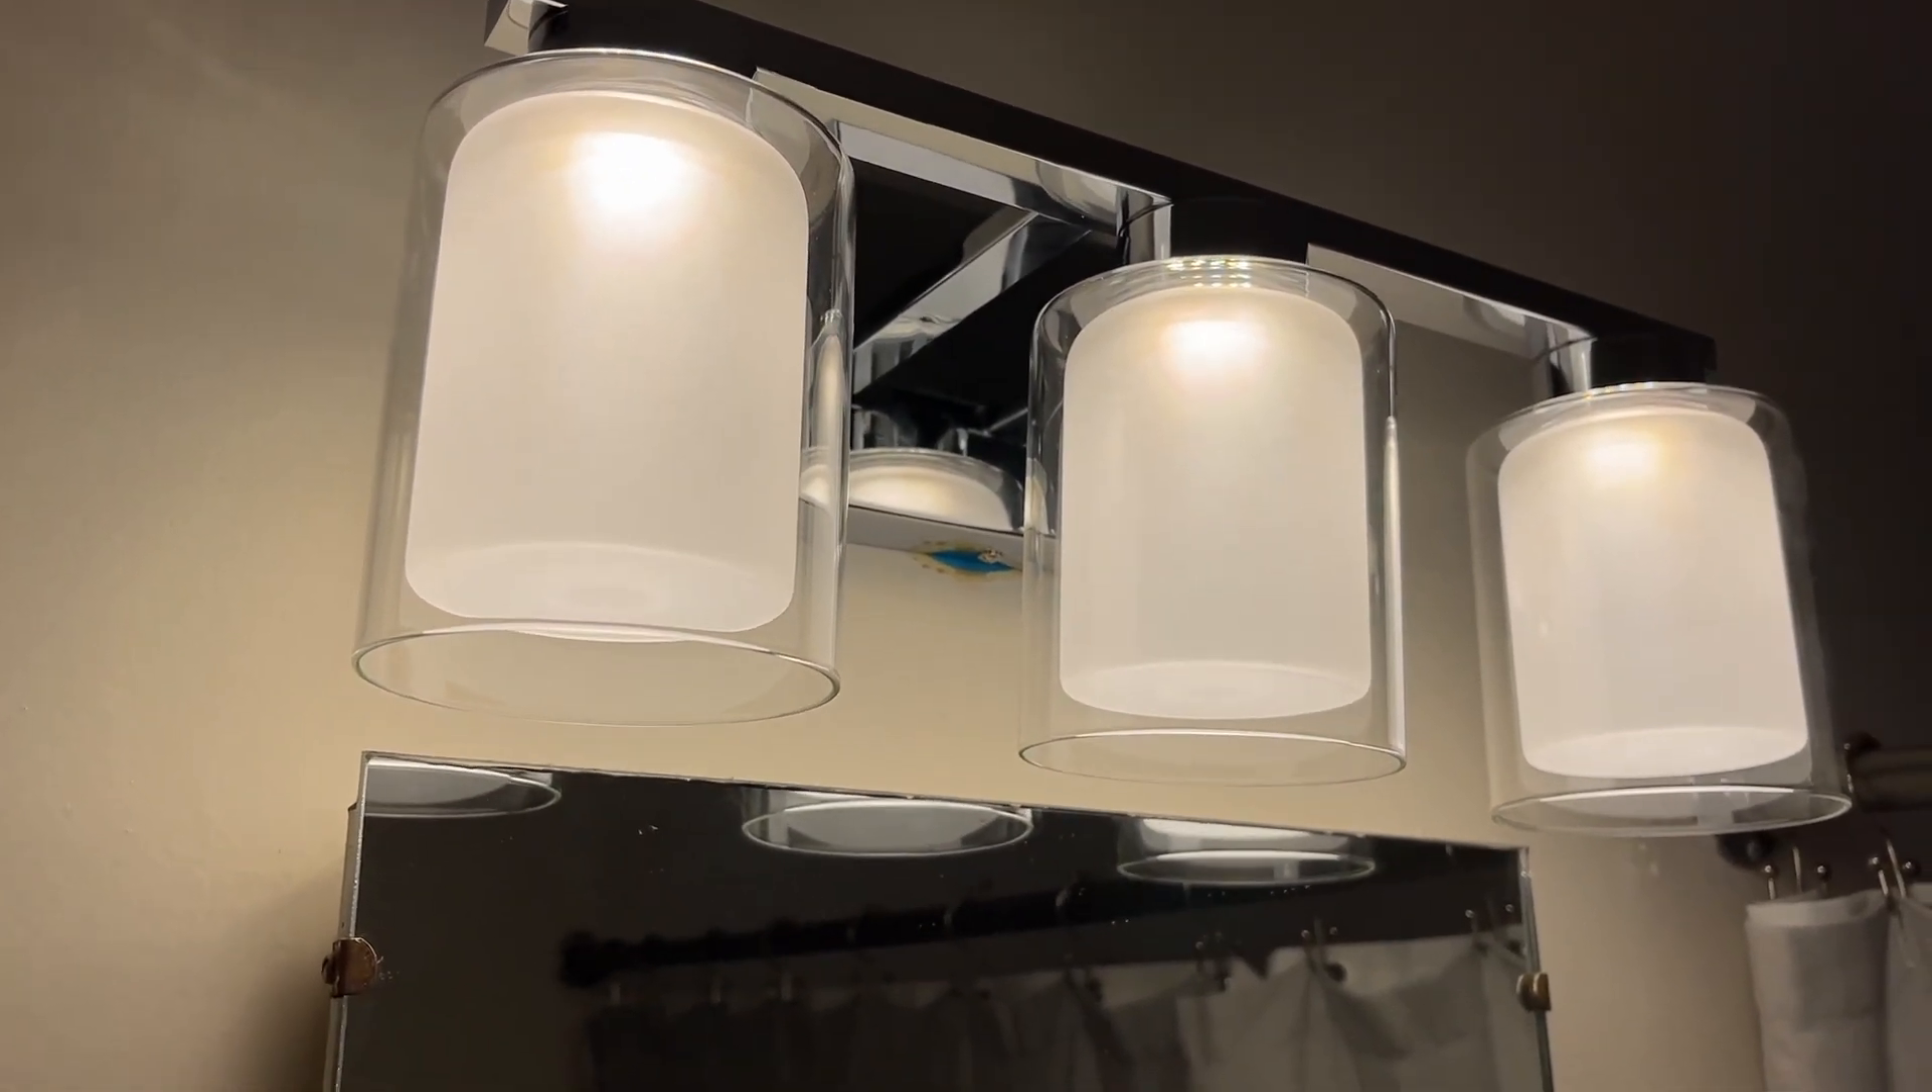Okay so now i have the fixture installed with all three lenses and we're on the 4000k mode.